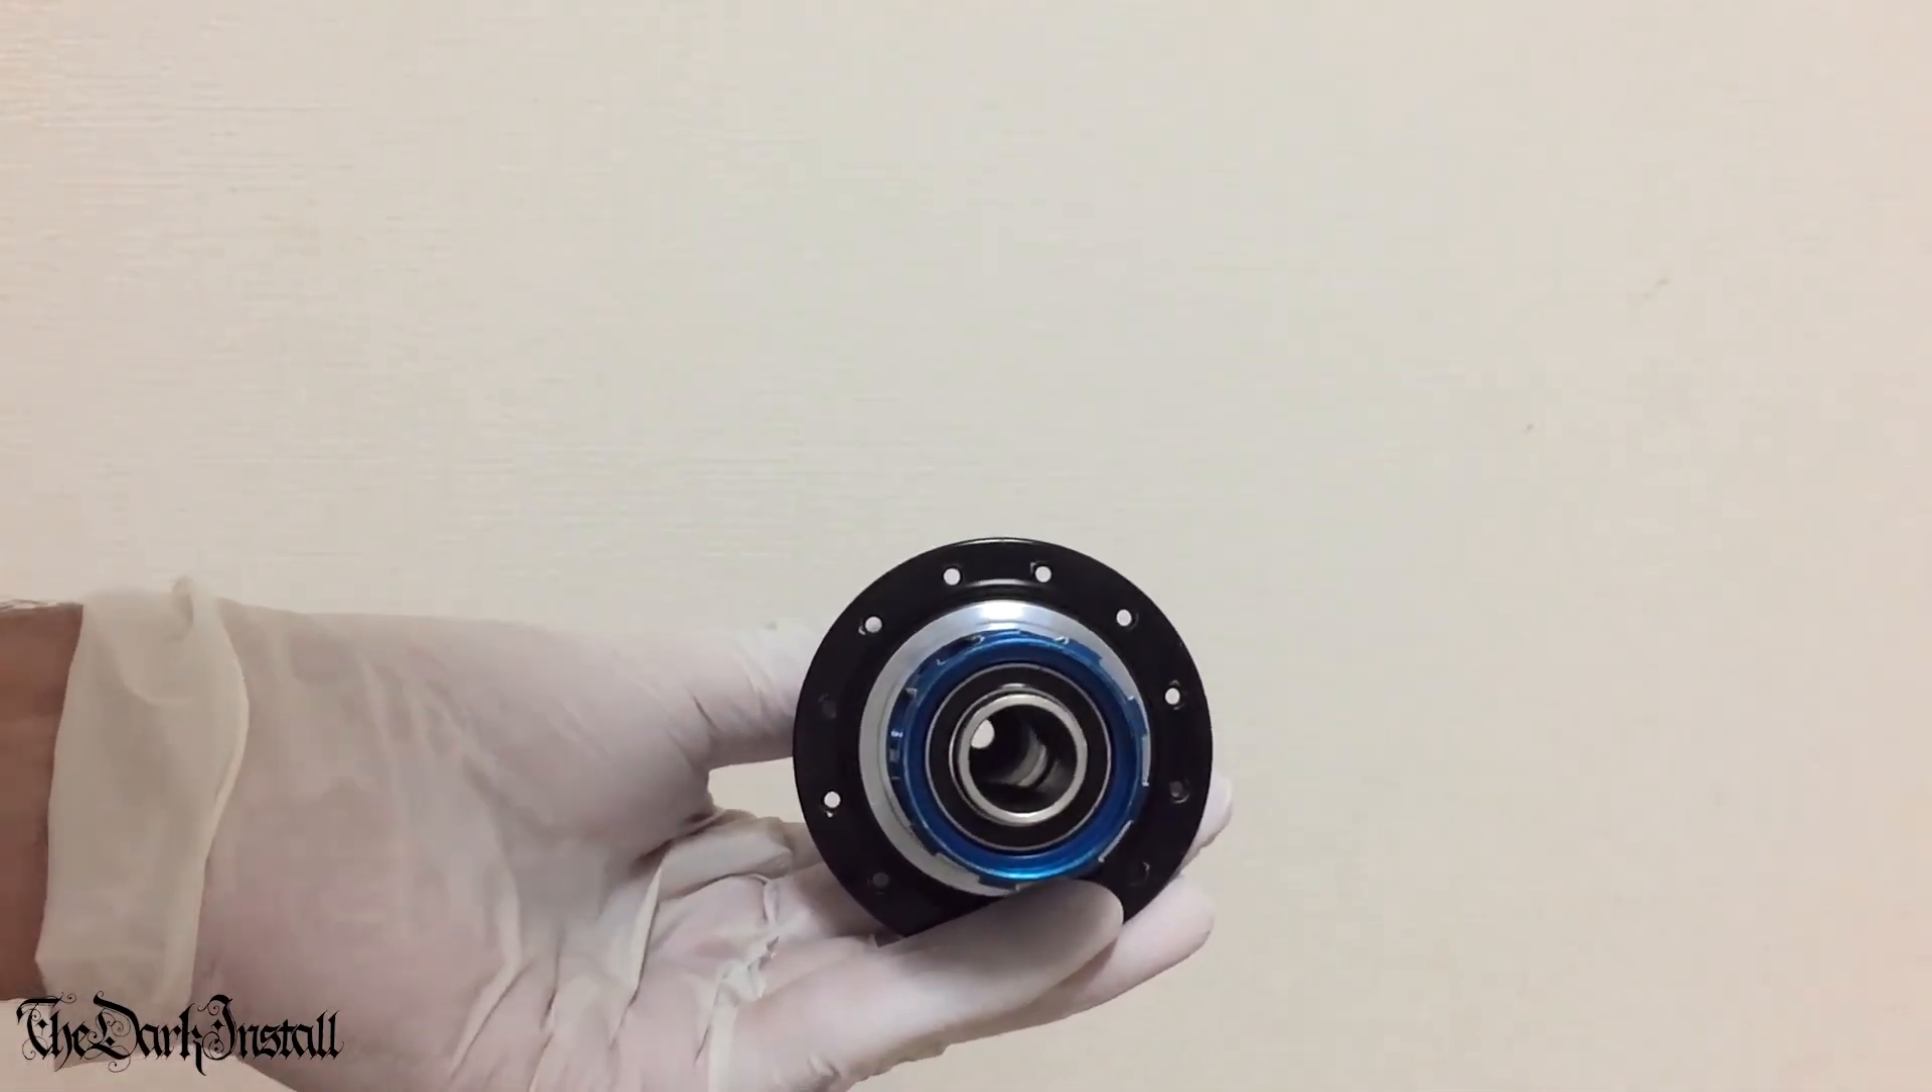We've got the washers out so you can see the bearing there.